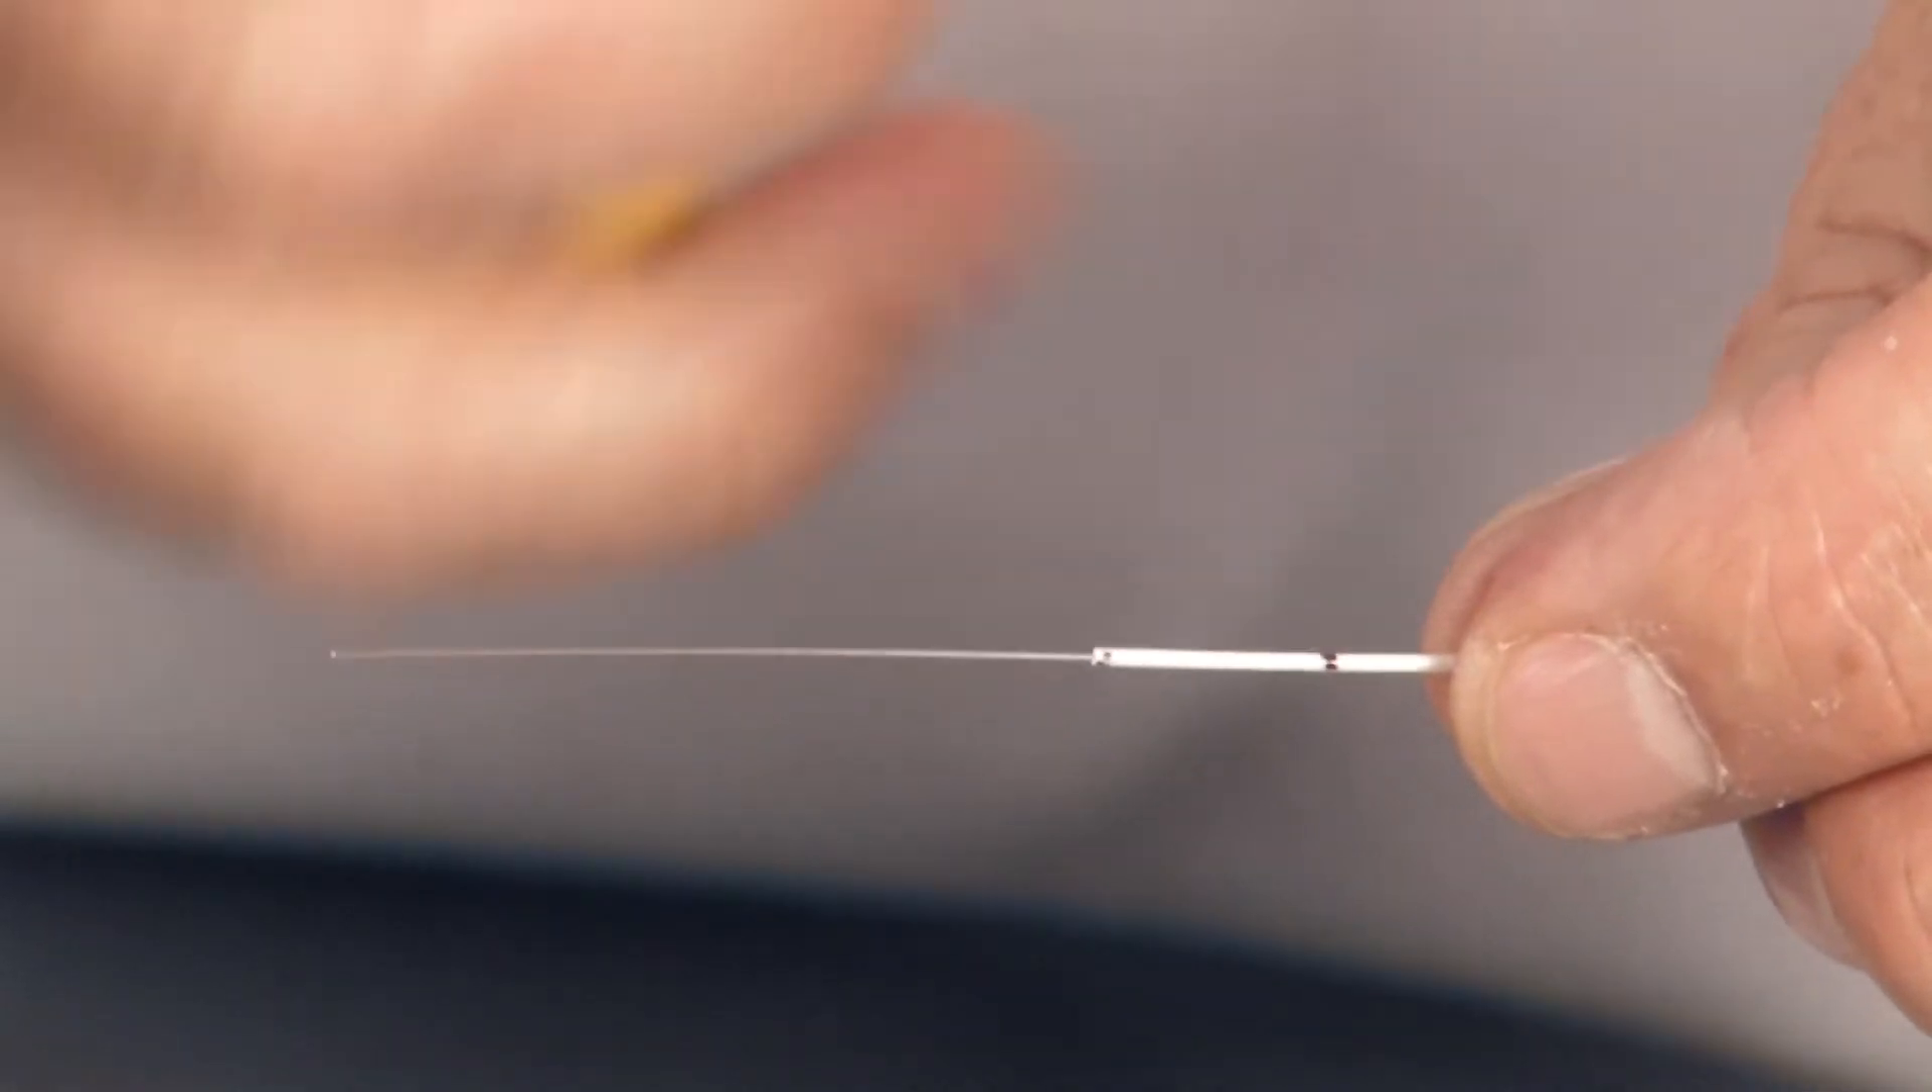Once you're done with that, you've got your secondary buffer removed. All that's left is the primary buffer, which is that UV cured acrylic.